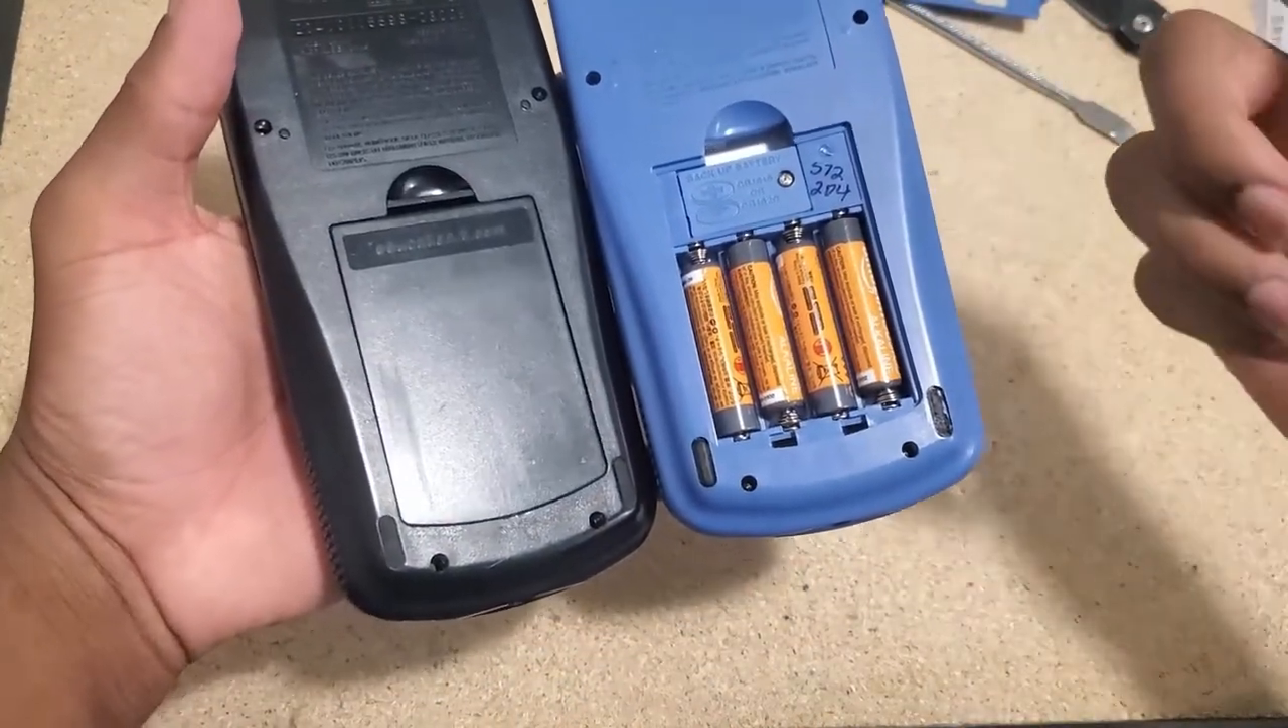I've already removed the back plate on uh on a non-working one because this one is working.